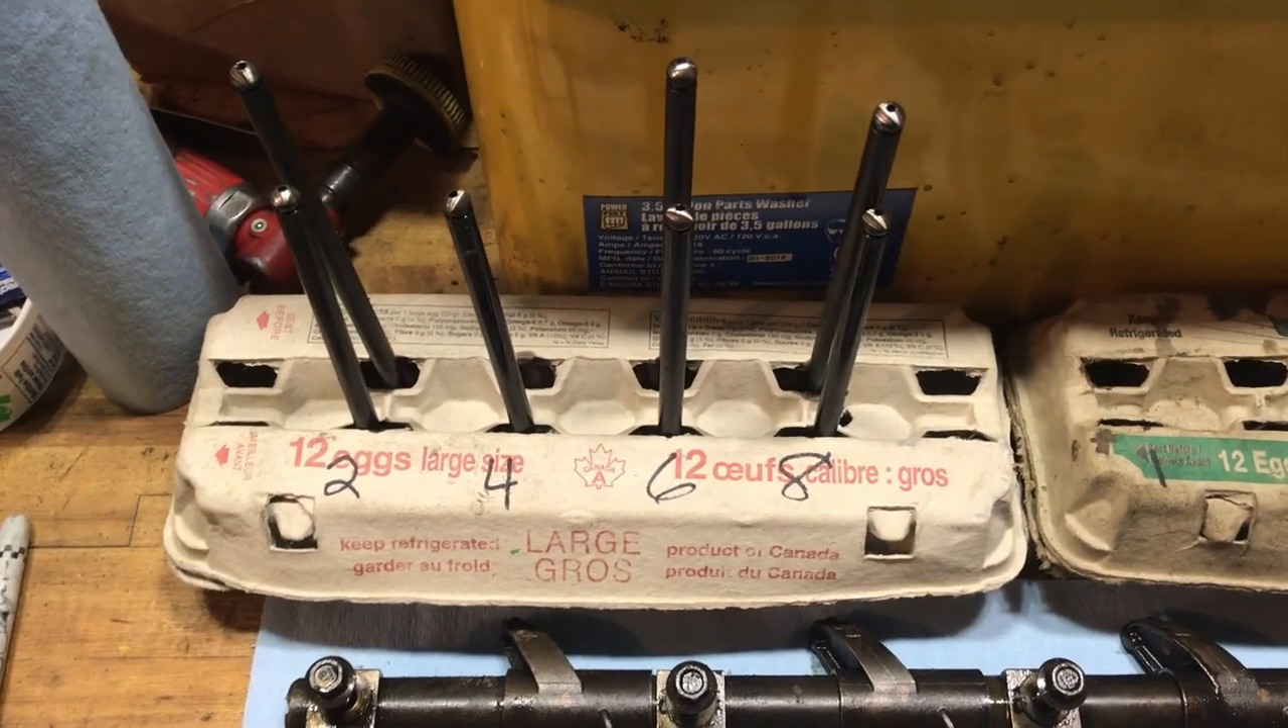We got the rocker shafts out and we've got the push rods out.